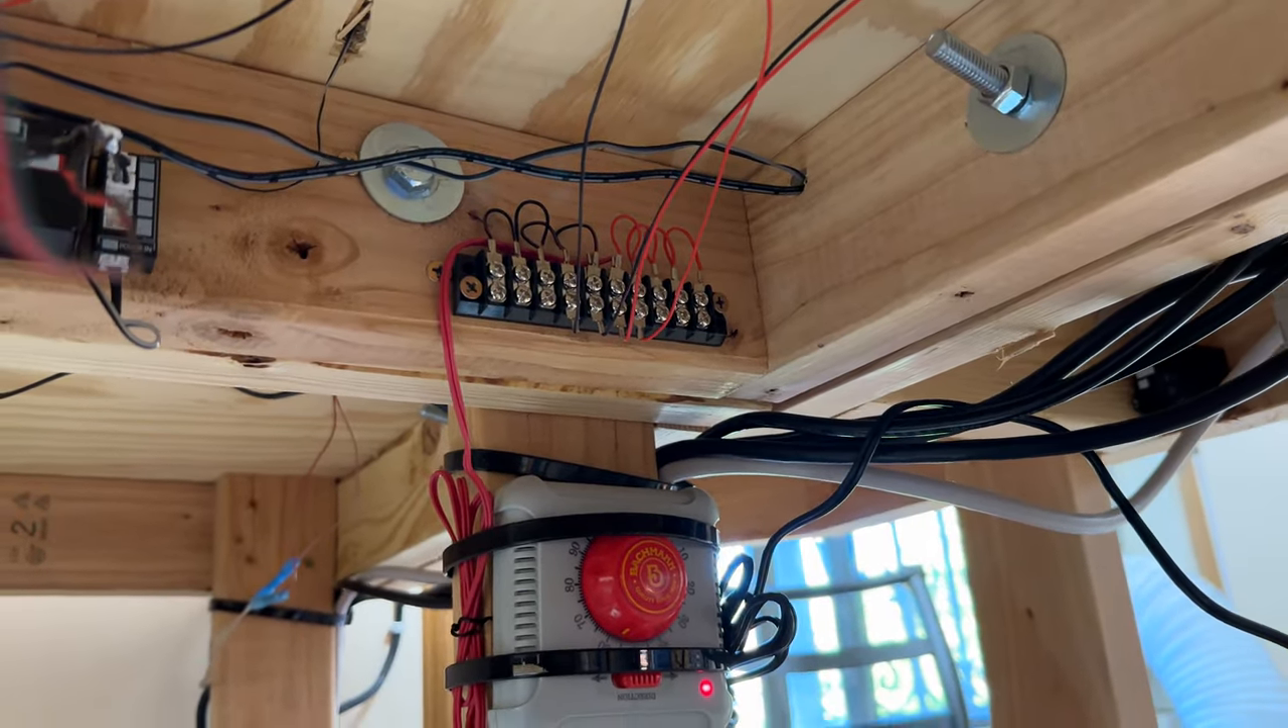But there is the light hub for the woodland scenics lights and then there is the terminal i had already installed this like last year around this time.